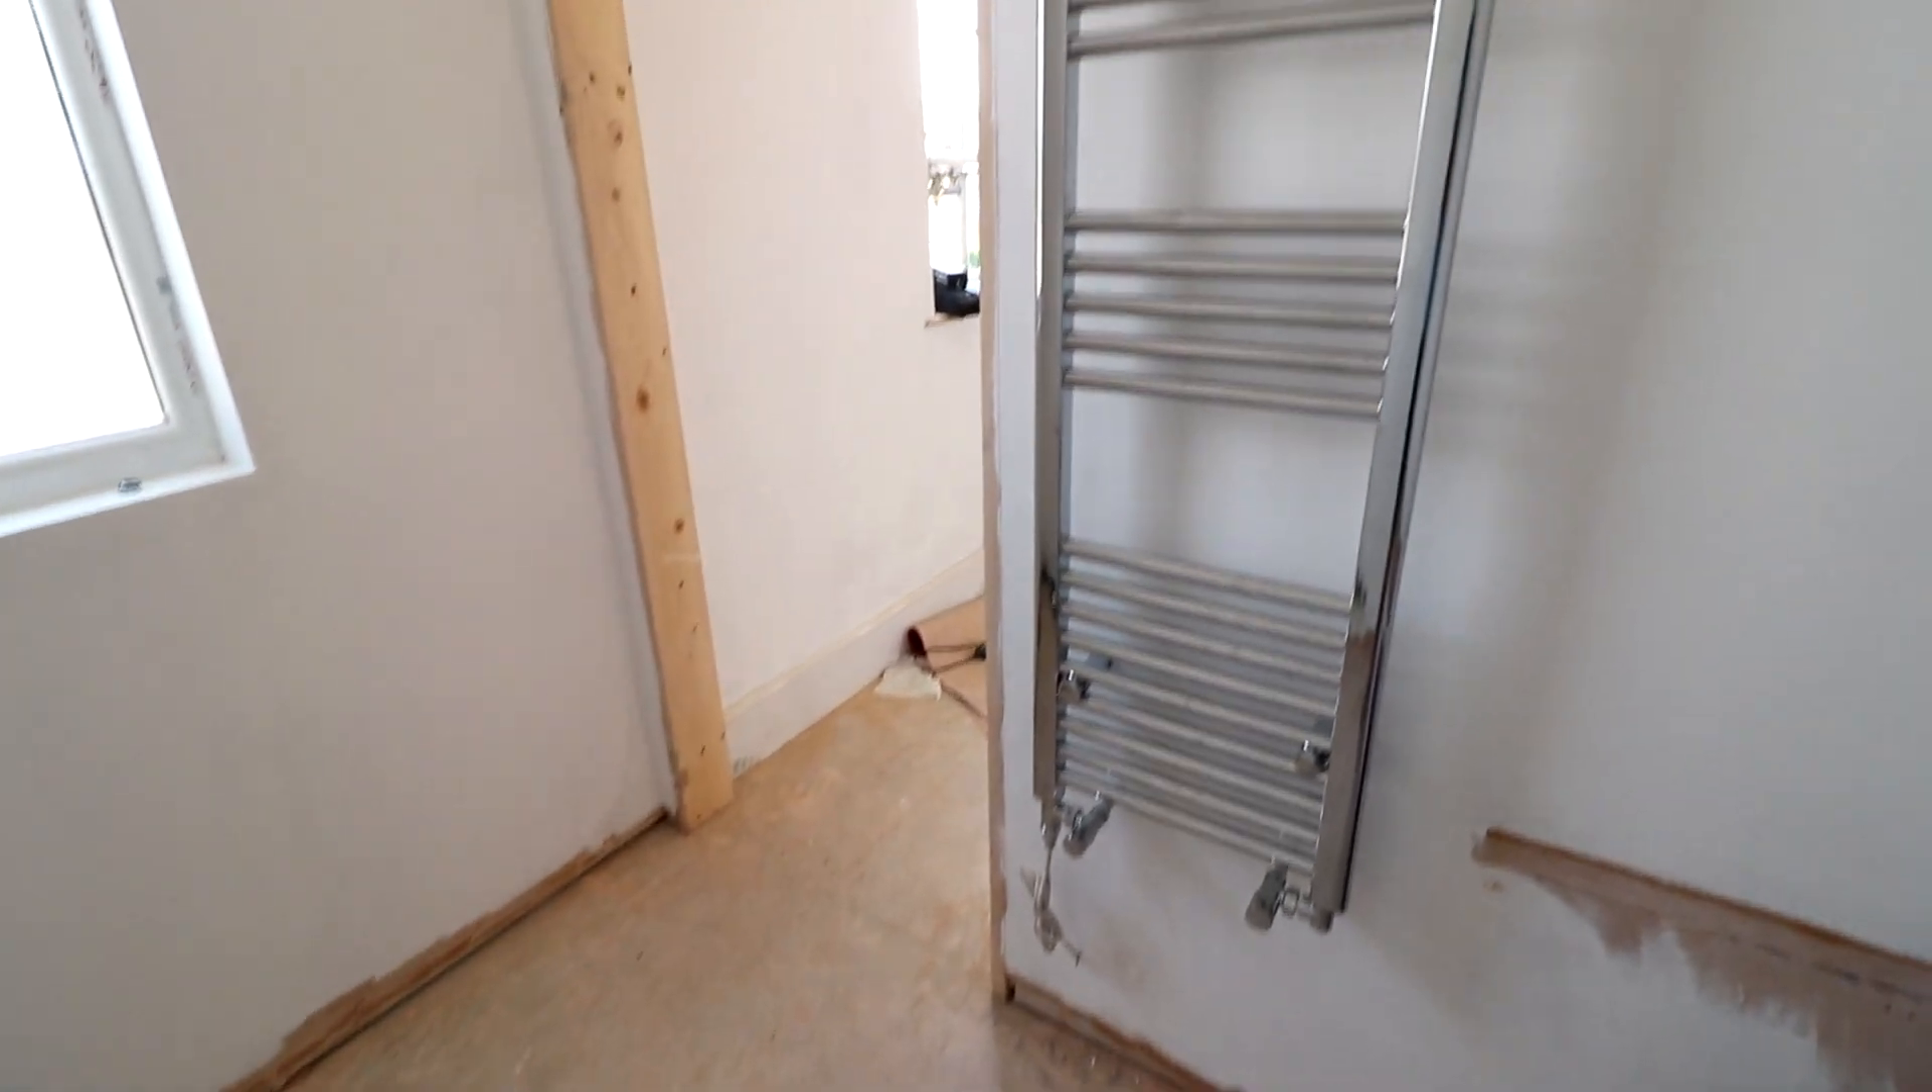And the towel rail has gone up so that is a beast and also radiator has gone on as well so that looks cool.